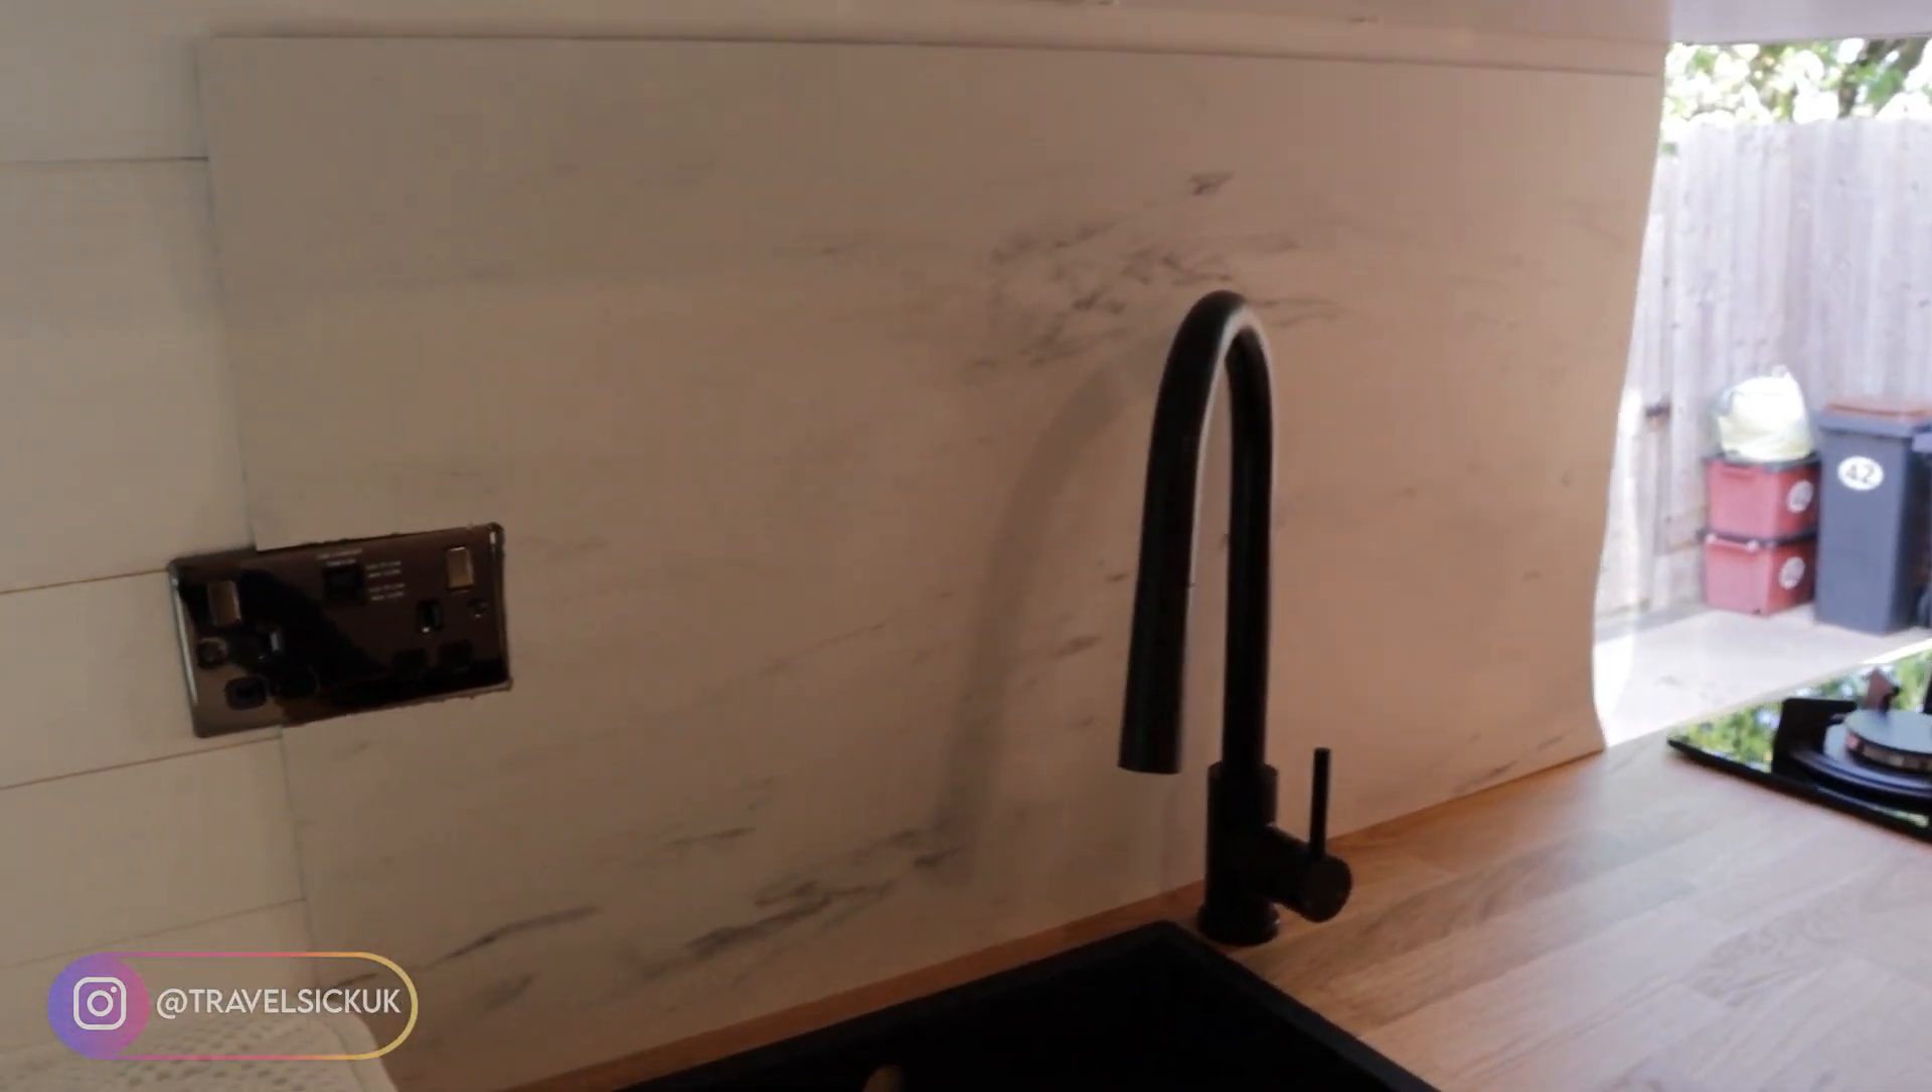So that's the splash back now it's on.